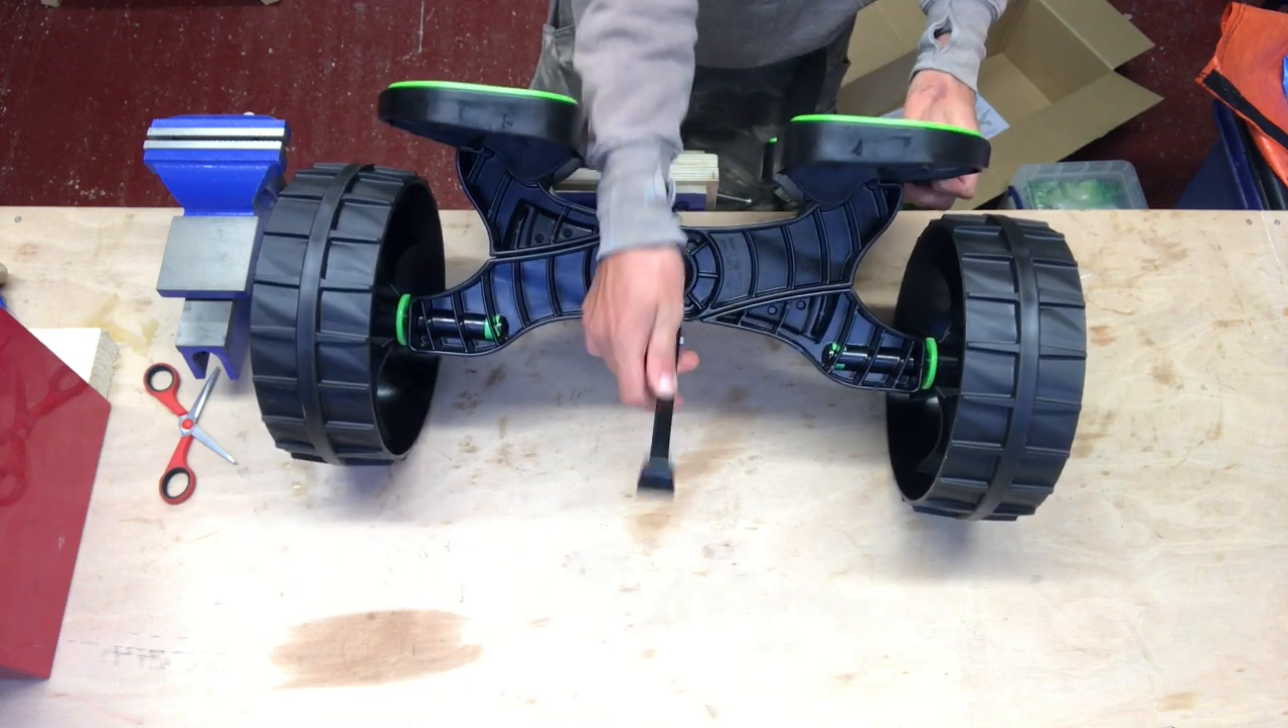There we have the main frame of the trolley assembled.